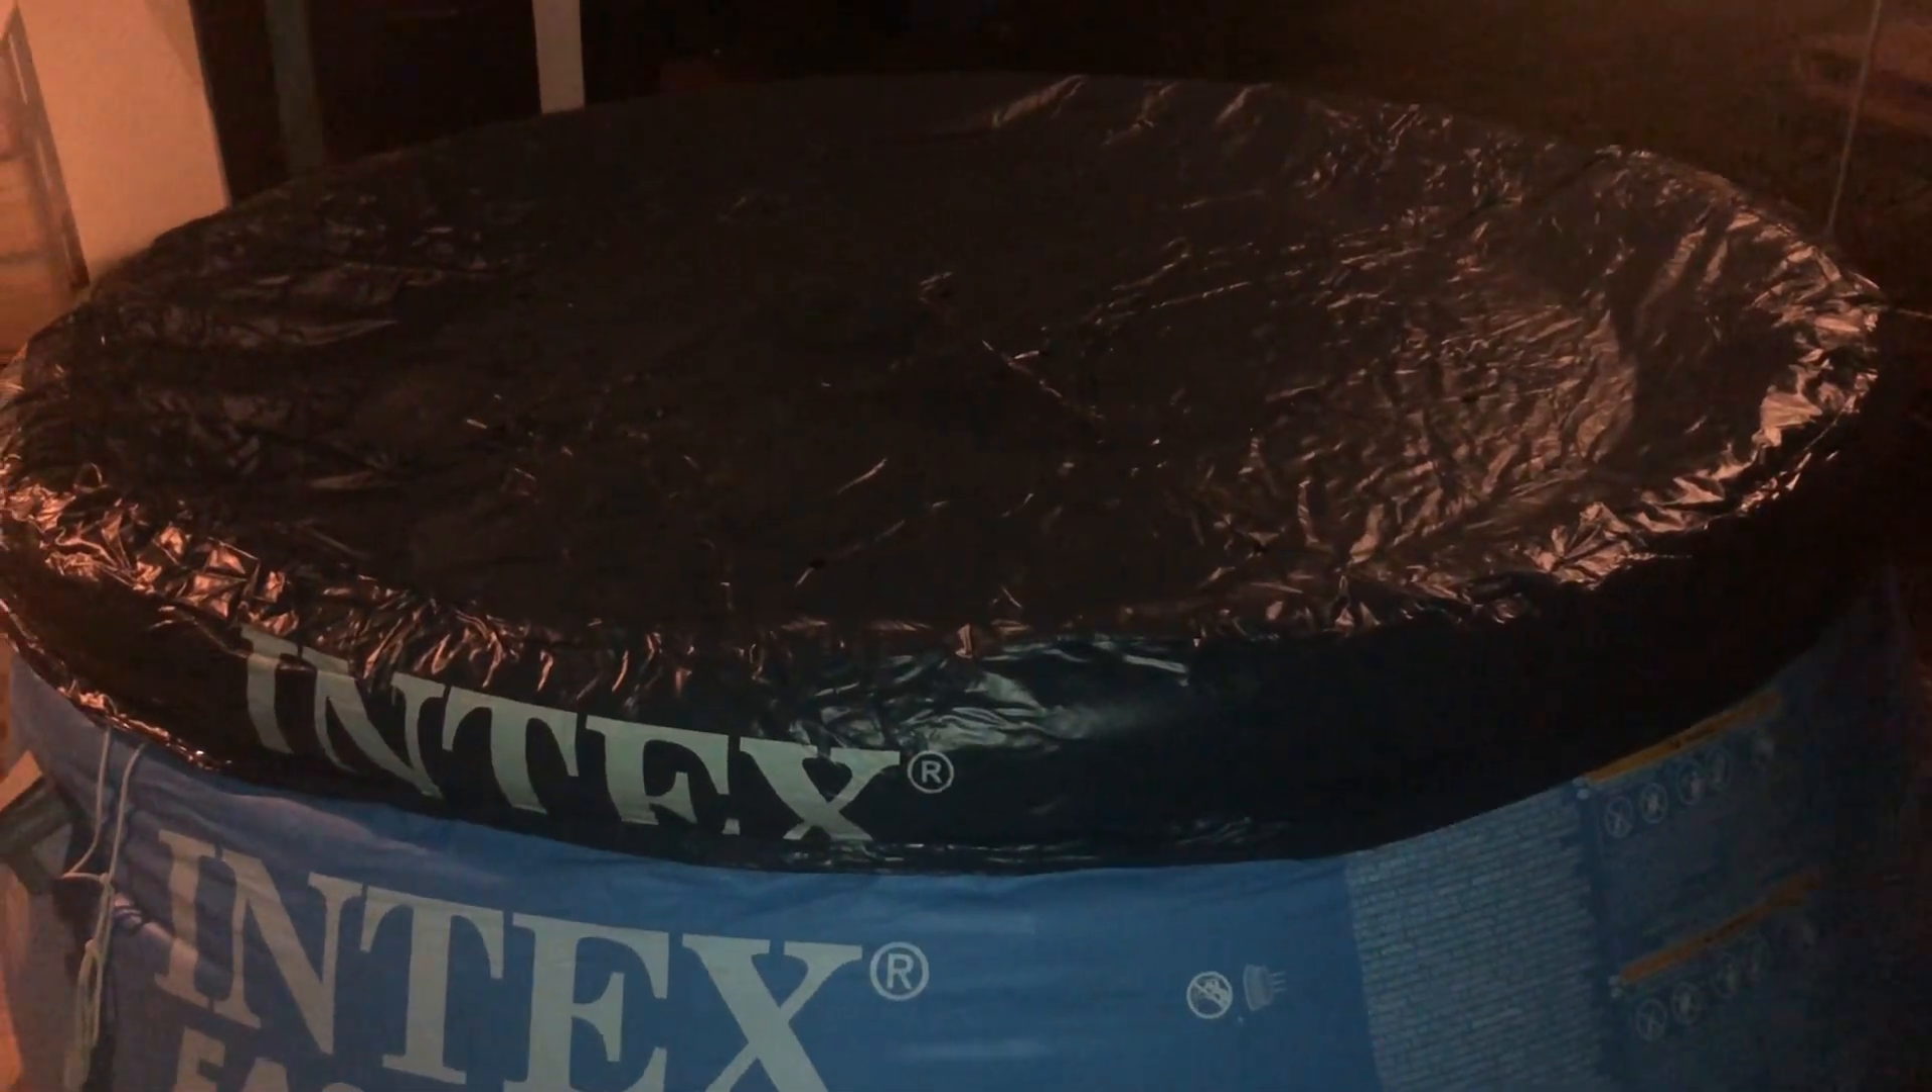So, we got the cover on.